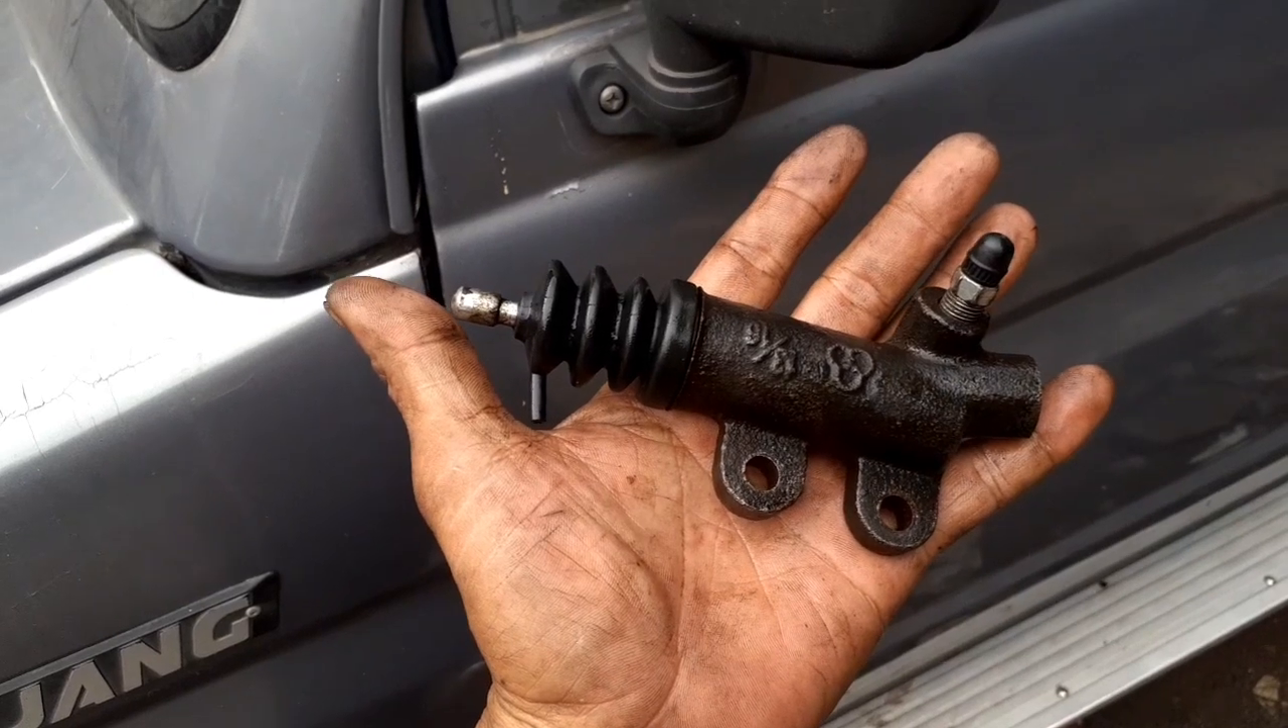Ini udah beres sudah kita pasang juga karet penutup debu di sini.